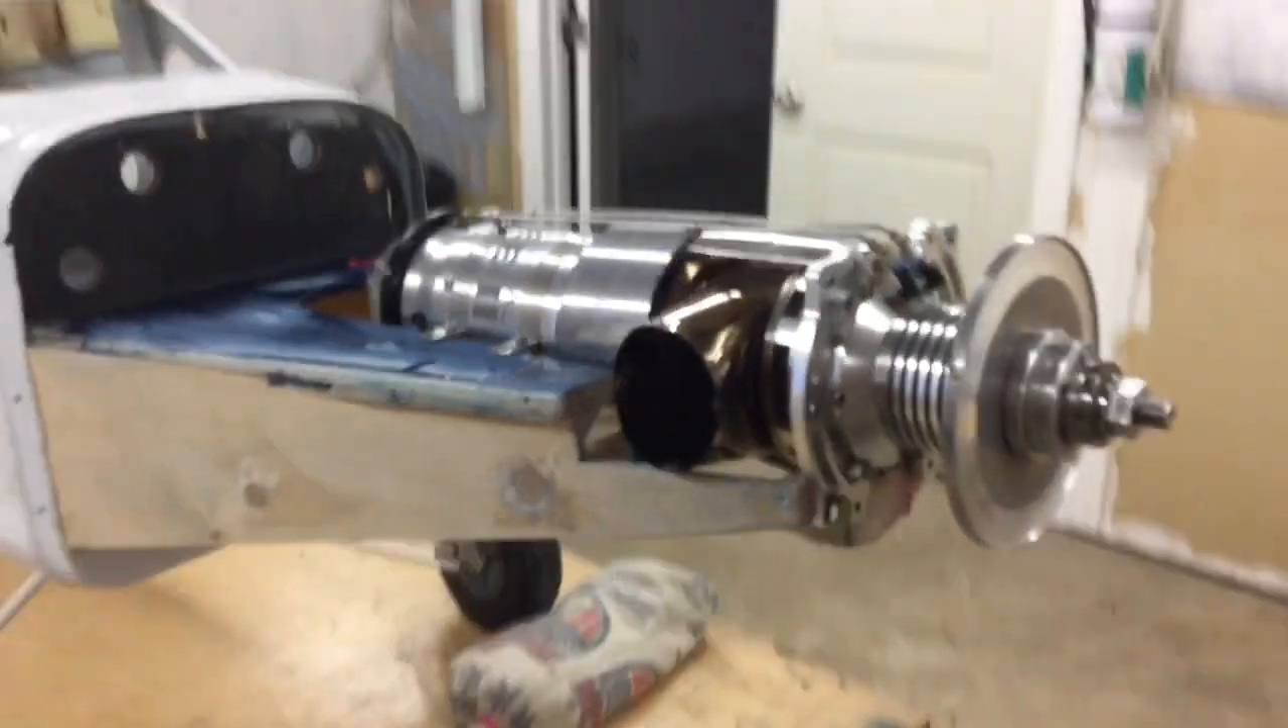And, there it is with the motor mounted.